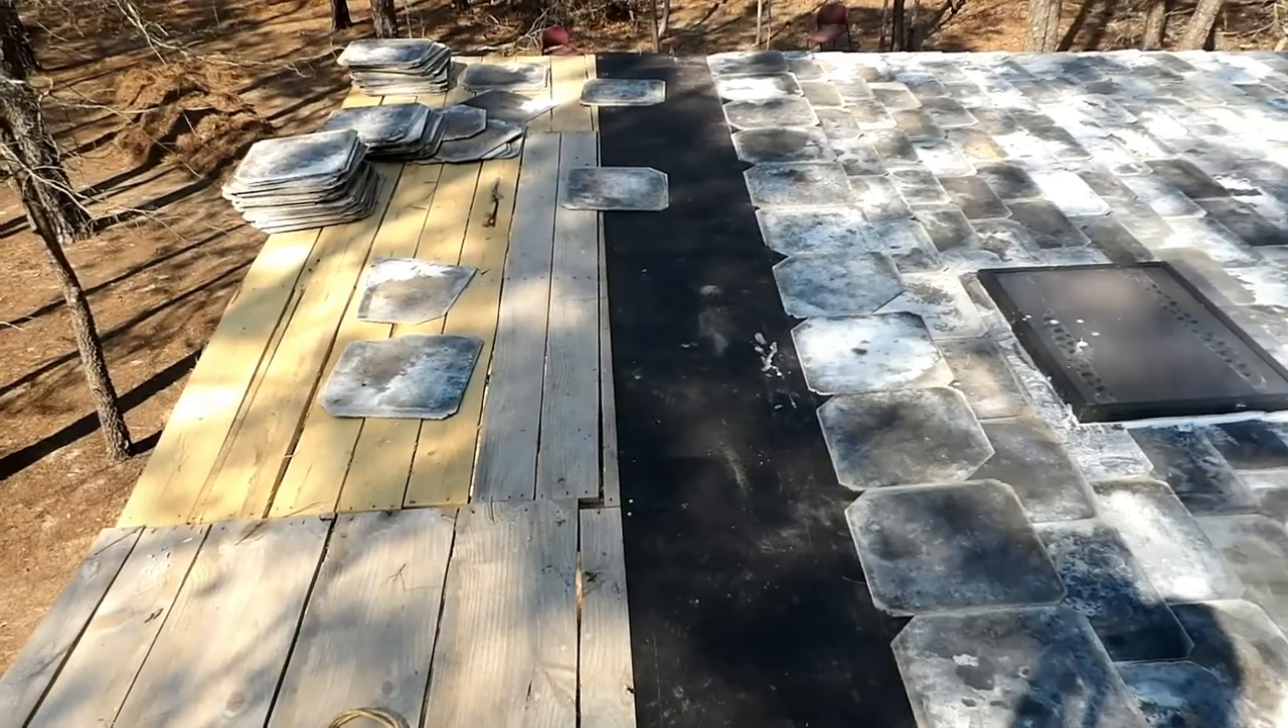So I probably got about seven rows, eight rows to do yet to finish up our roof.